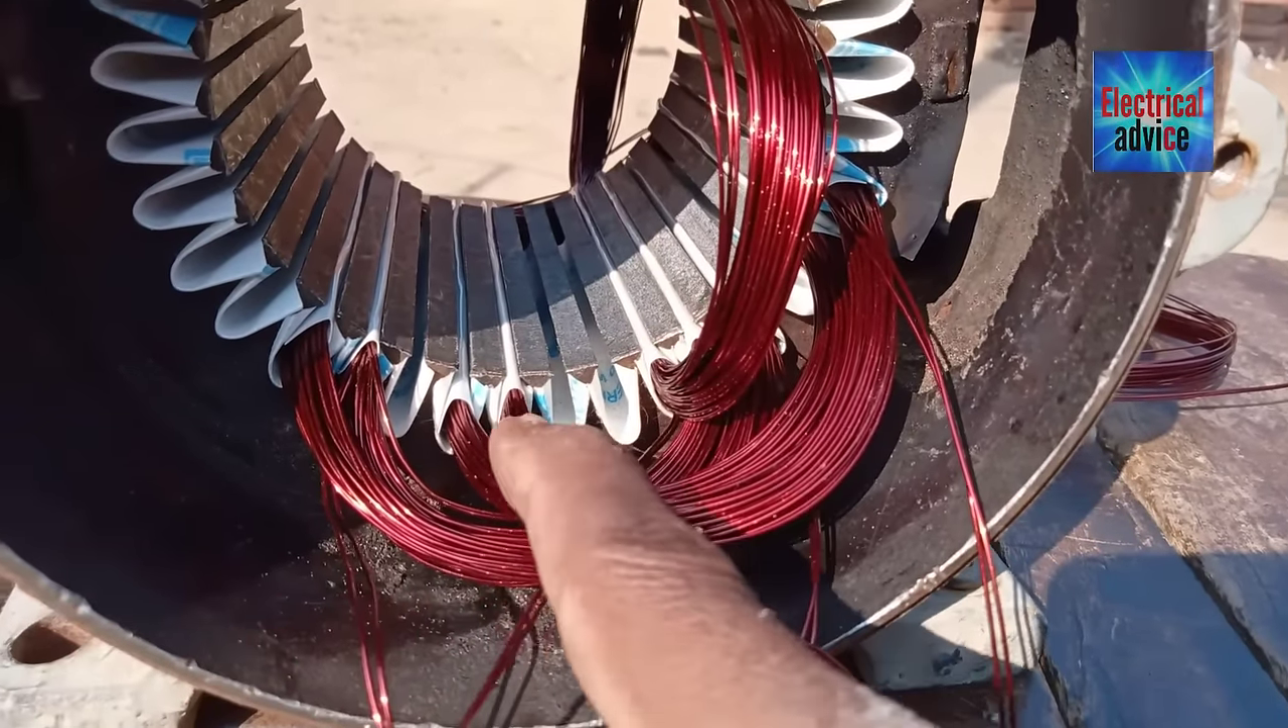एक side से मने coil डाल ली है।